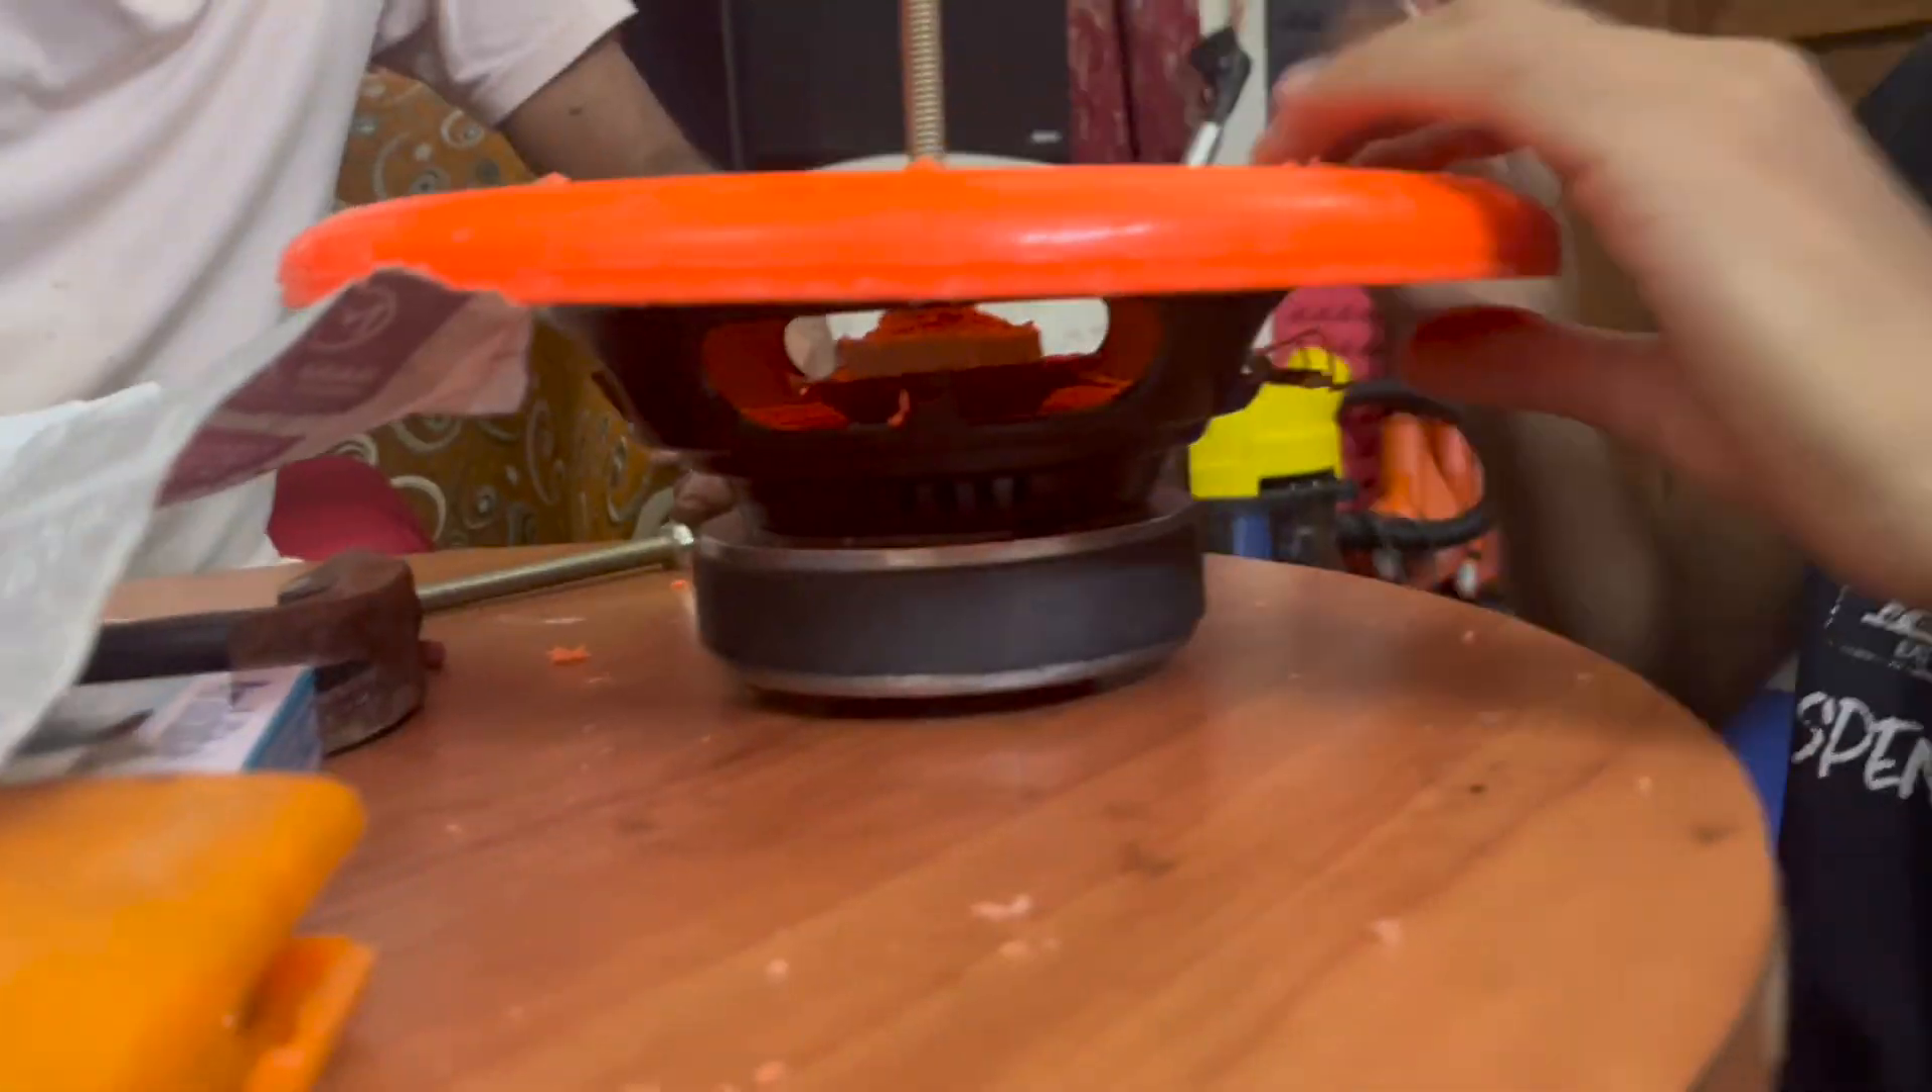So the frisbee is now carefully lowered onto the speaker frame.